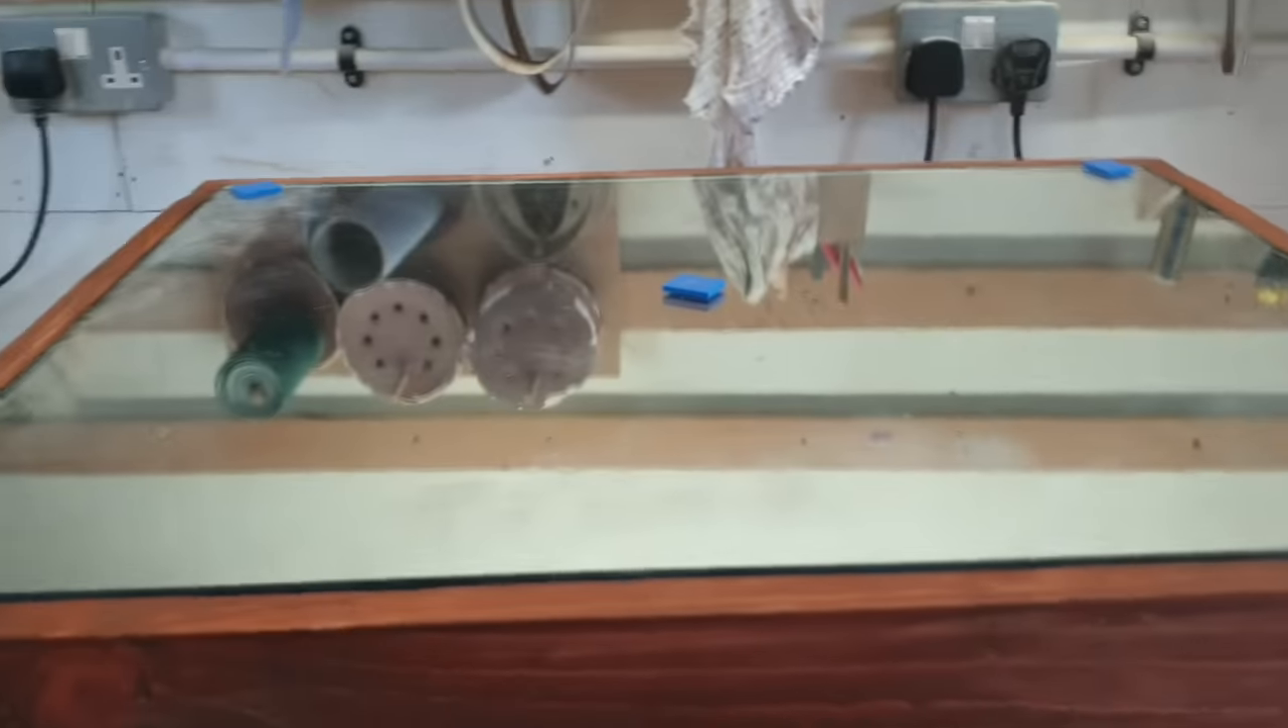You've got the glass now on top.